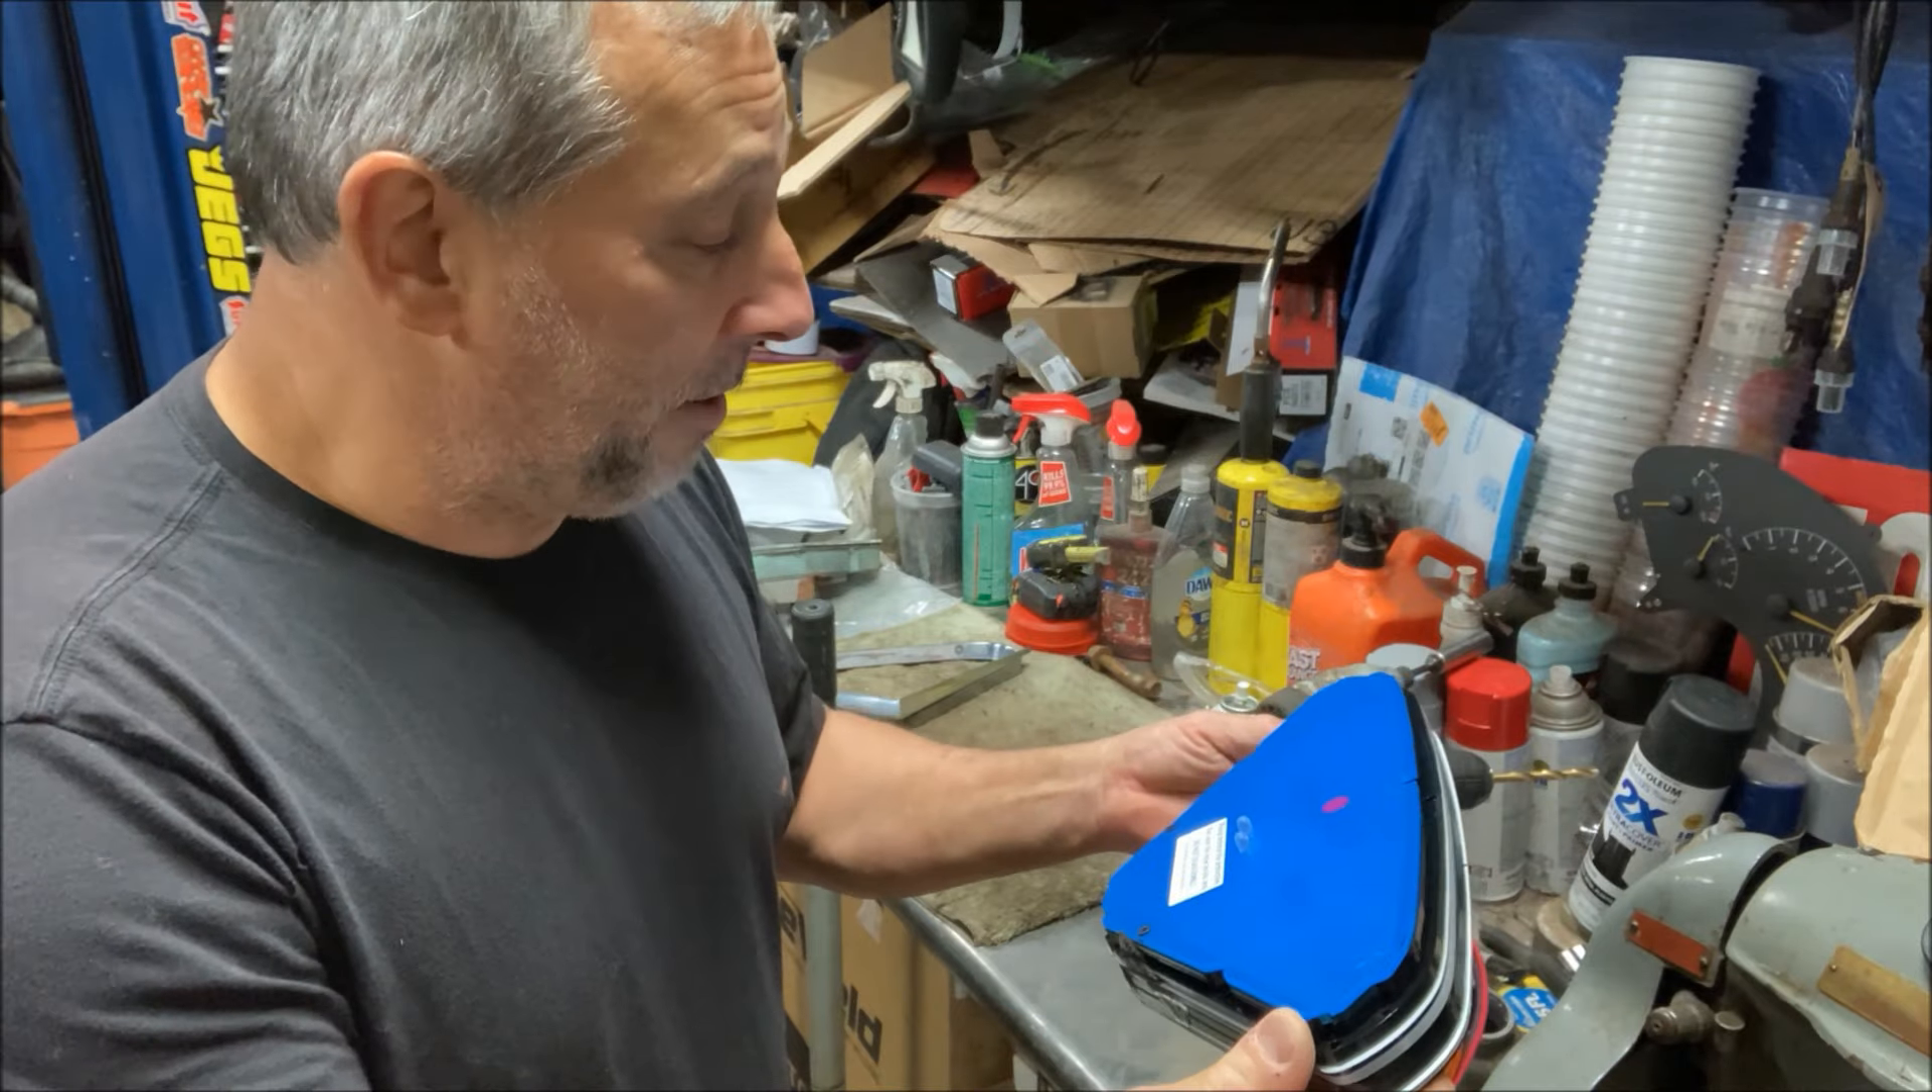I bought an aftermarket gauge cluster that i have not peeled off the protective cover yet.